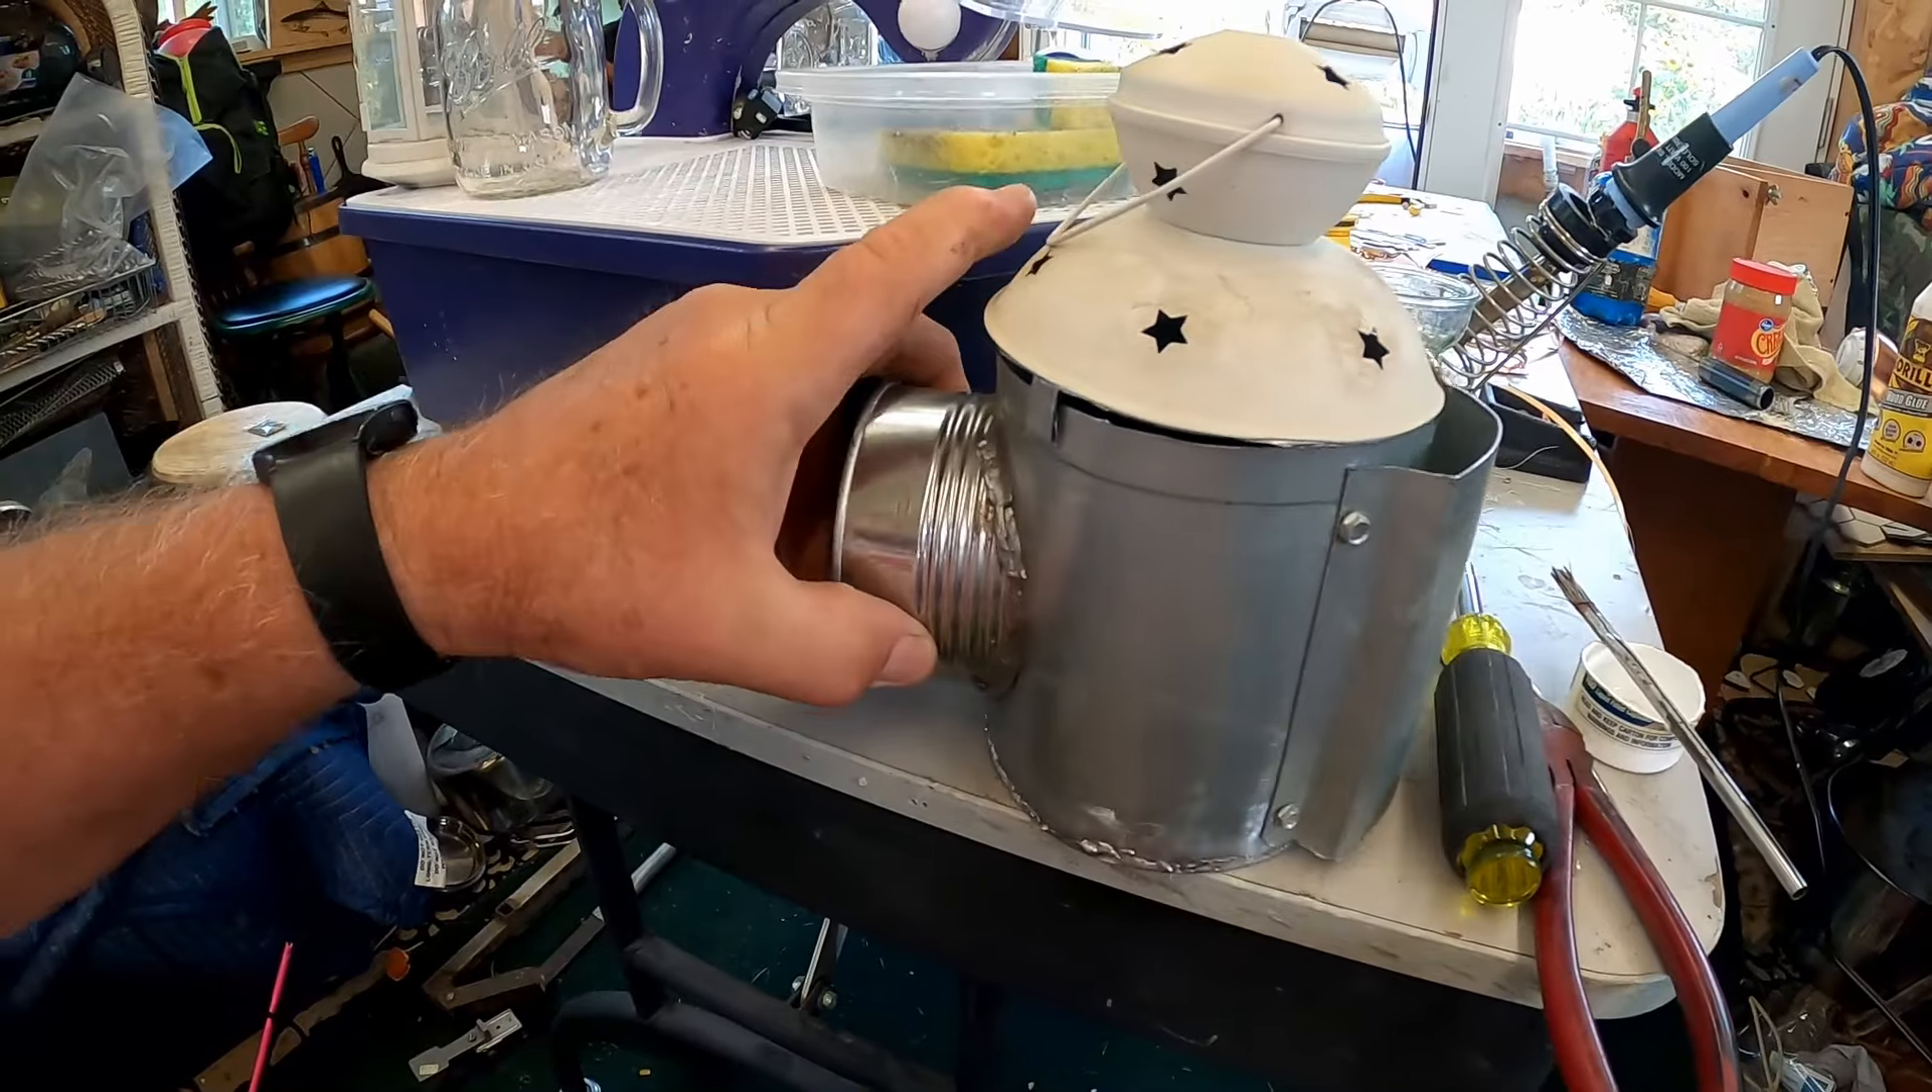I put the back on that's a heat shield.